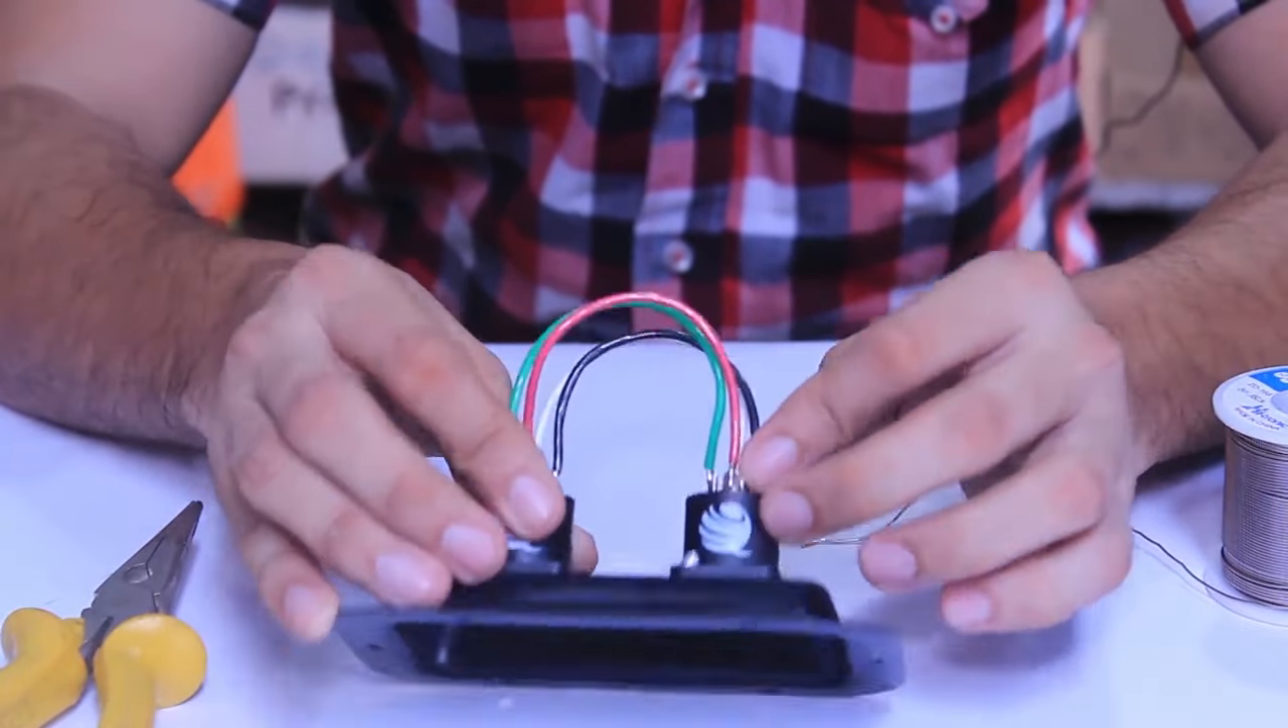Bueno, aquí ya tenemos los puentes ya previamente instalados.